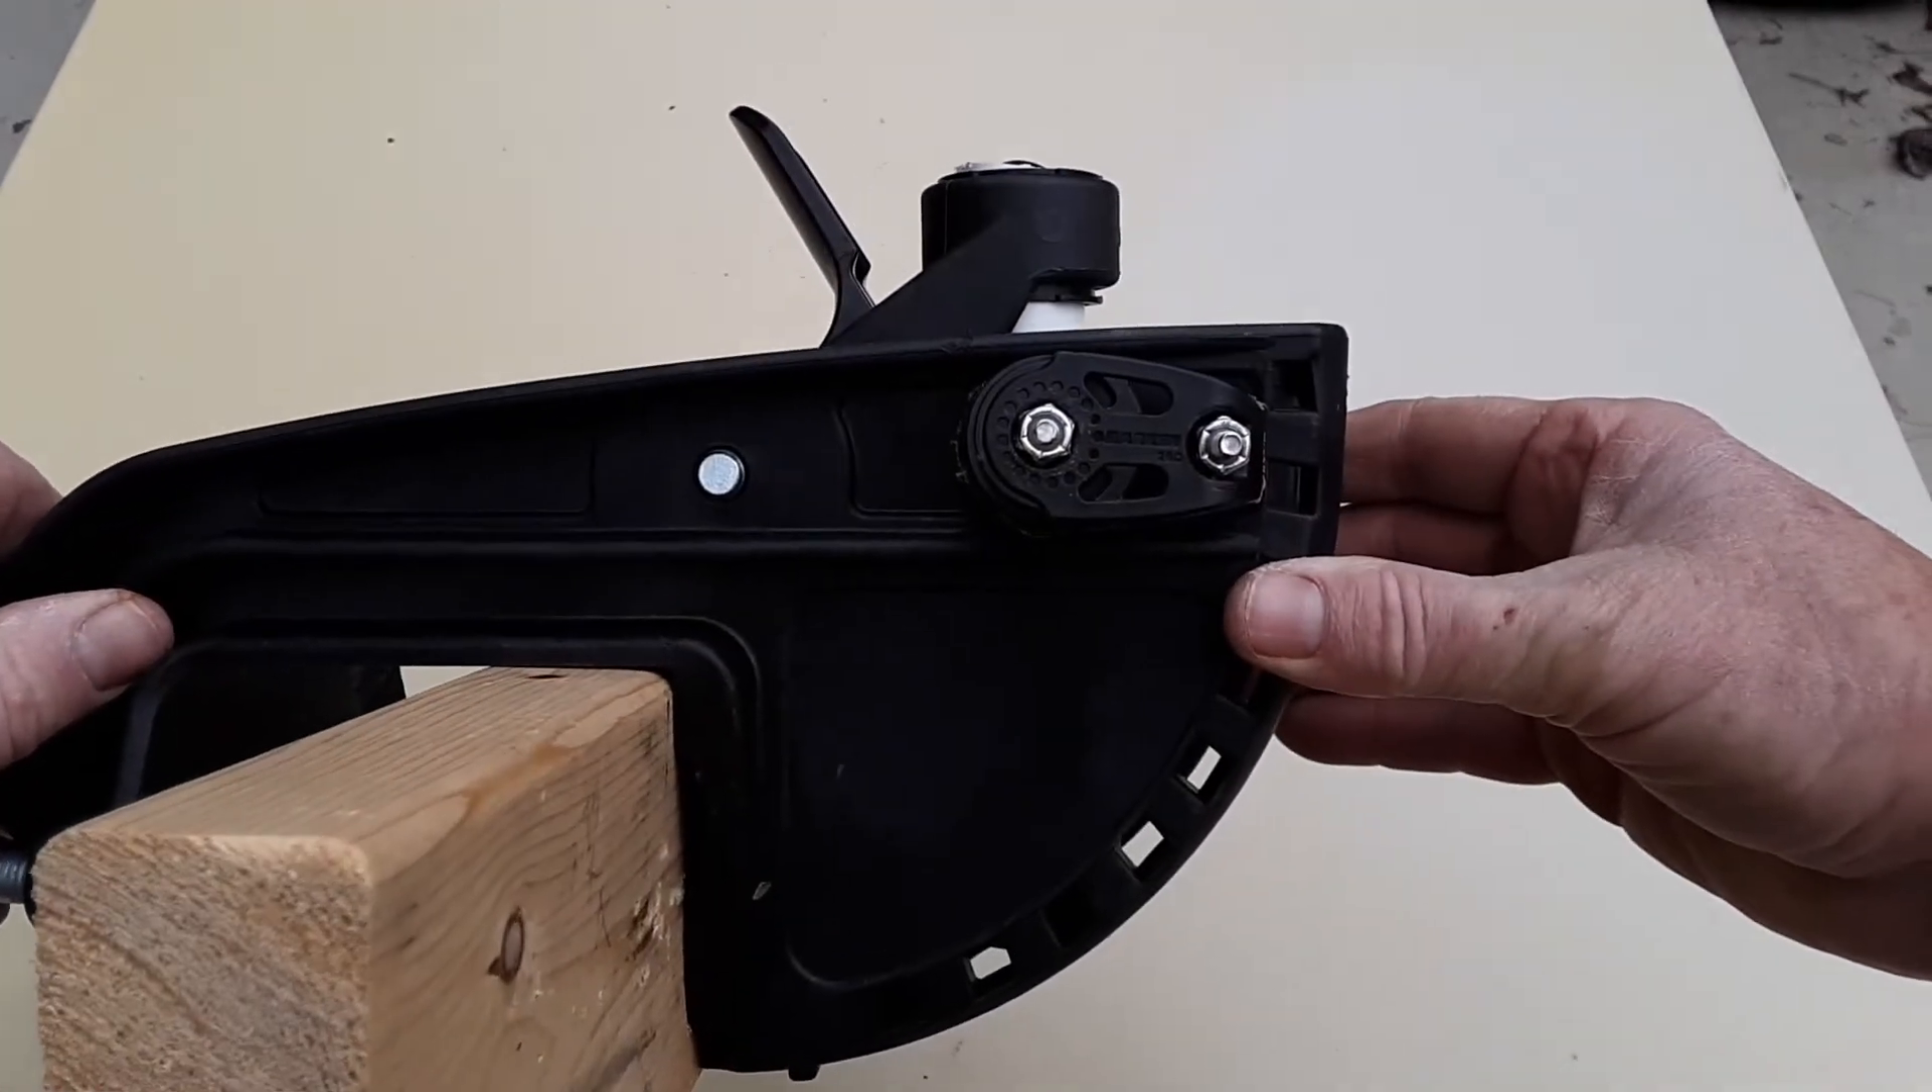Now that I attached the pulley using the spacer, this is what it looks like on the side there.